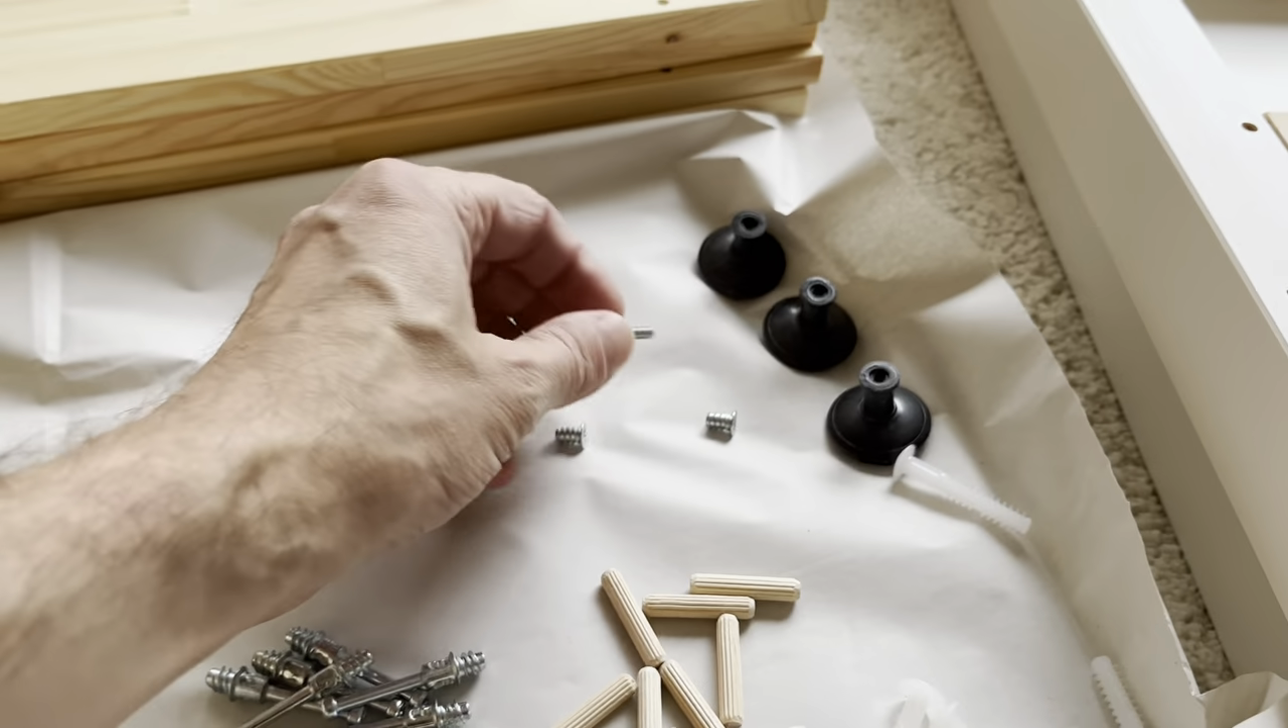And now we still have to attach here the knob for our drawer.